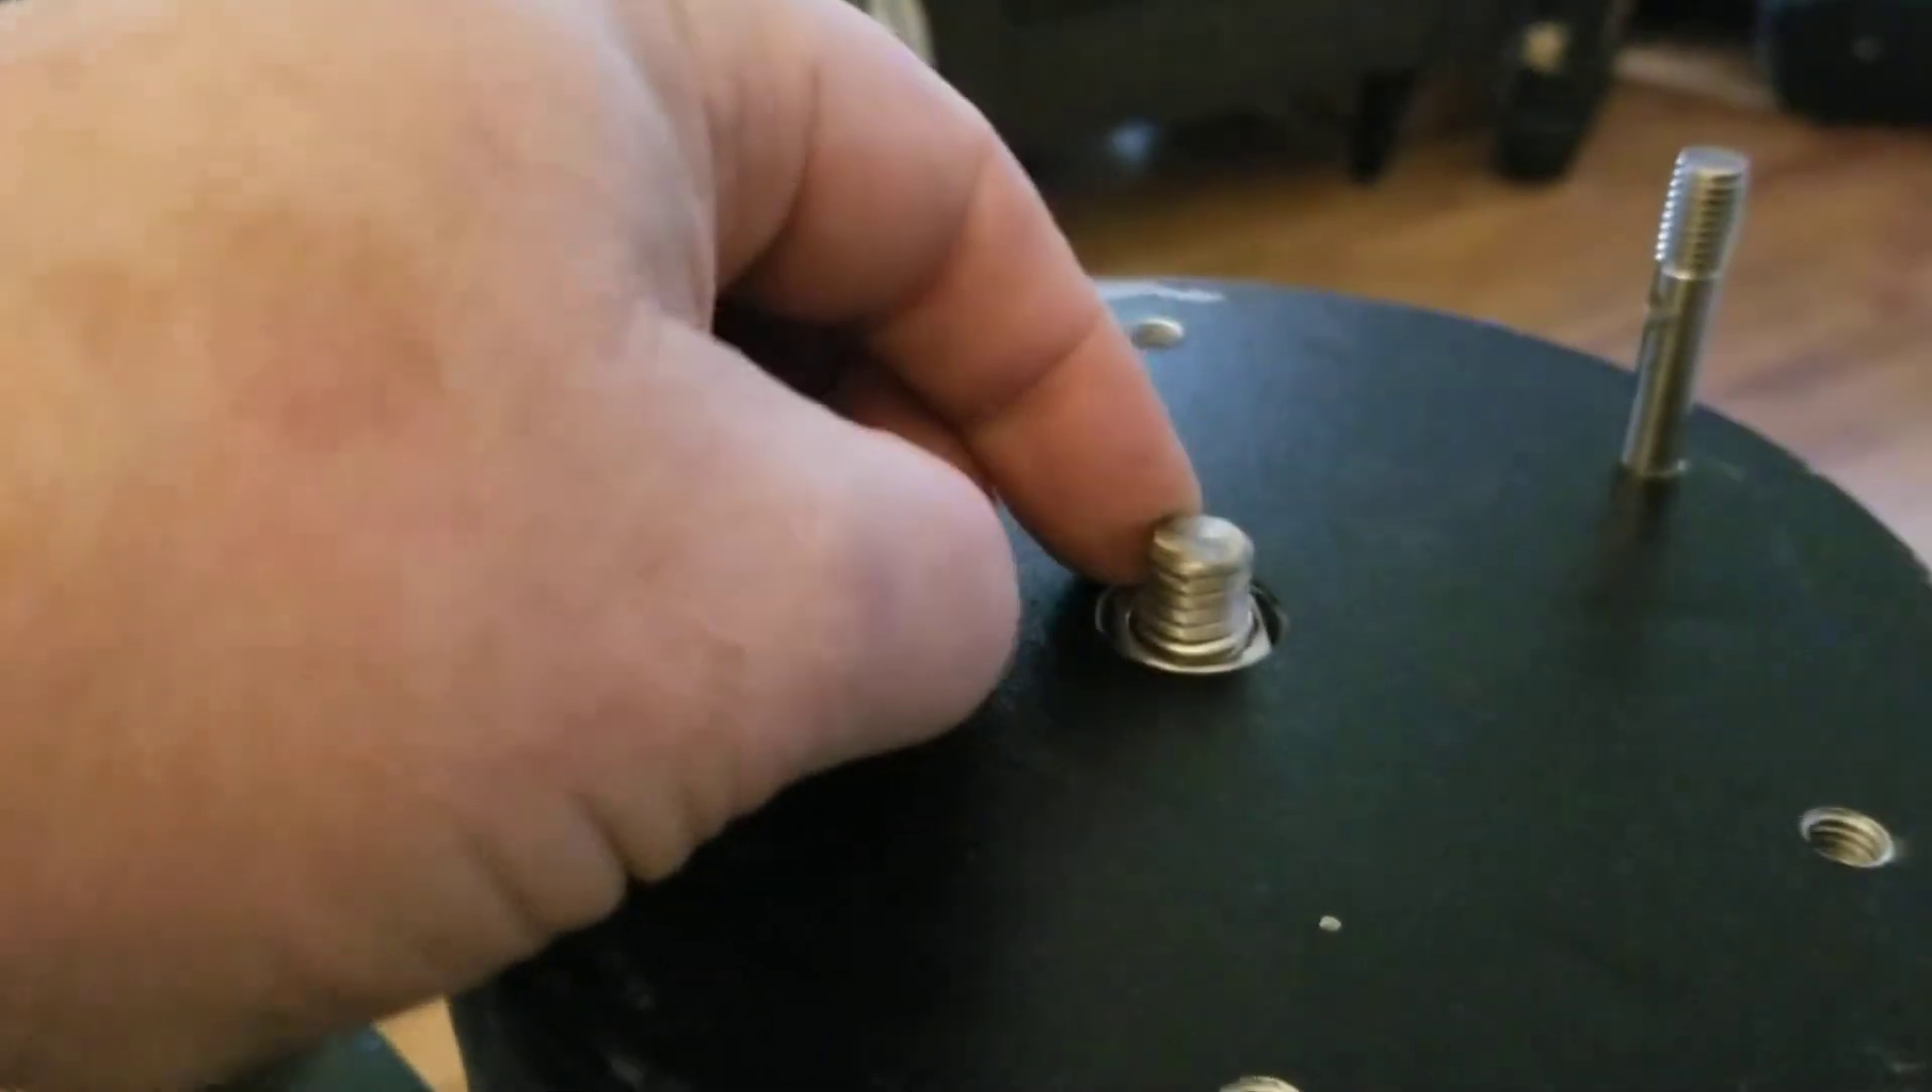Now with a little shaving down with my grinder the threads are still on there a little bit but they fit in the hole so I think that'll work.